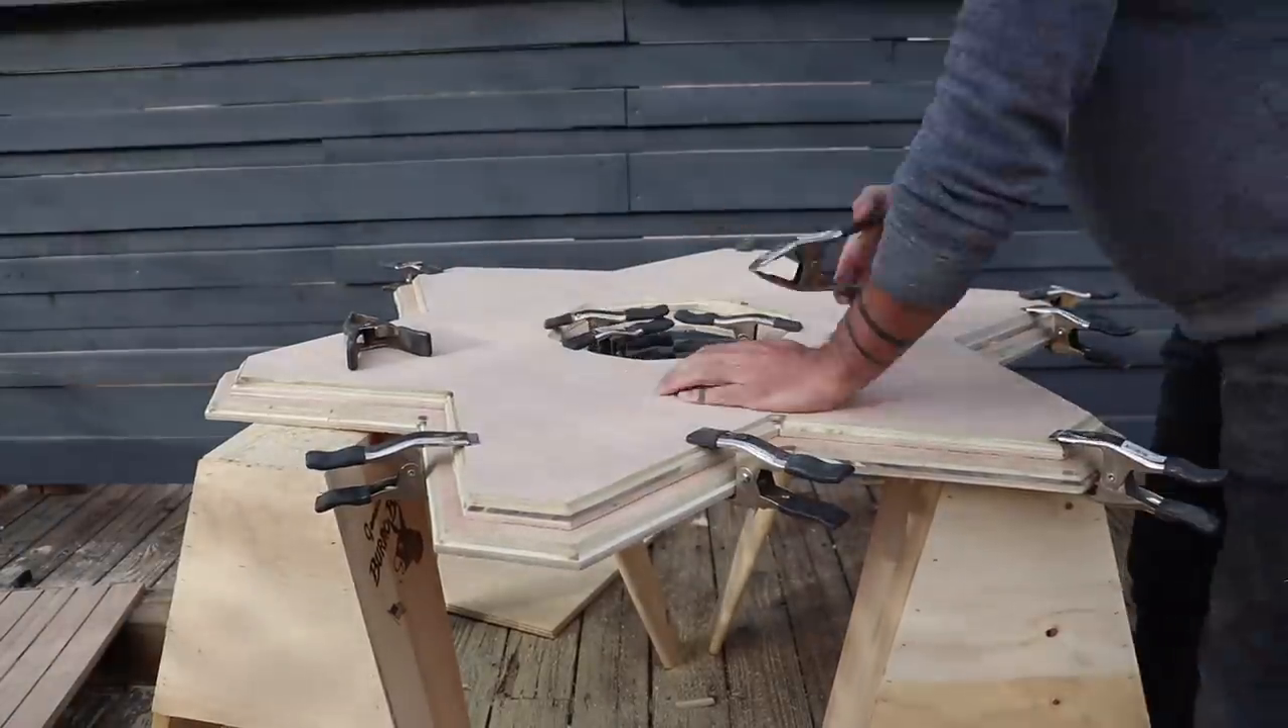I glued the two pieces together and now I have nice tapered edges that don't look too thick, but I still have an inch and a half of plywood to support the tile.